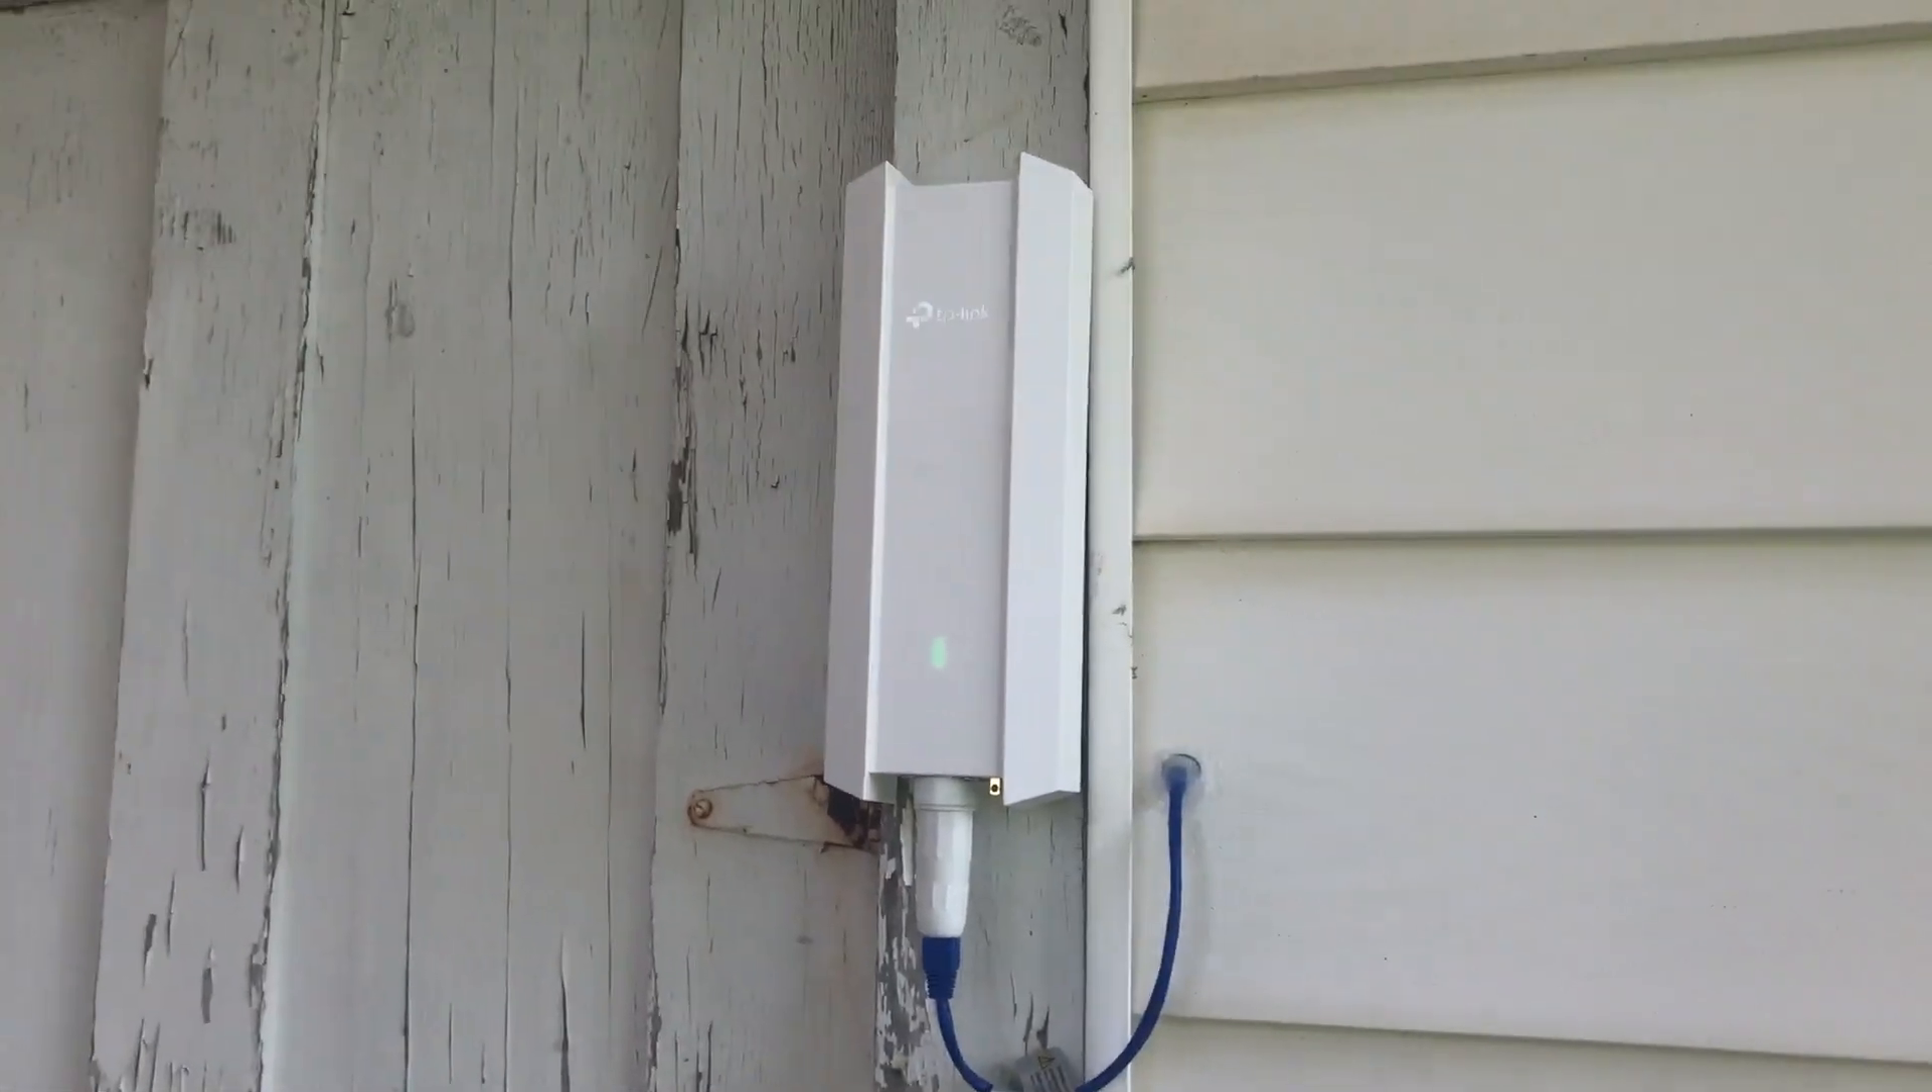And here is the EAP -610 outdoor all wired up.